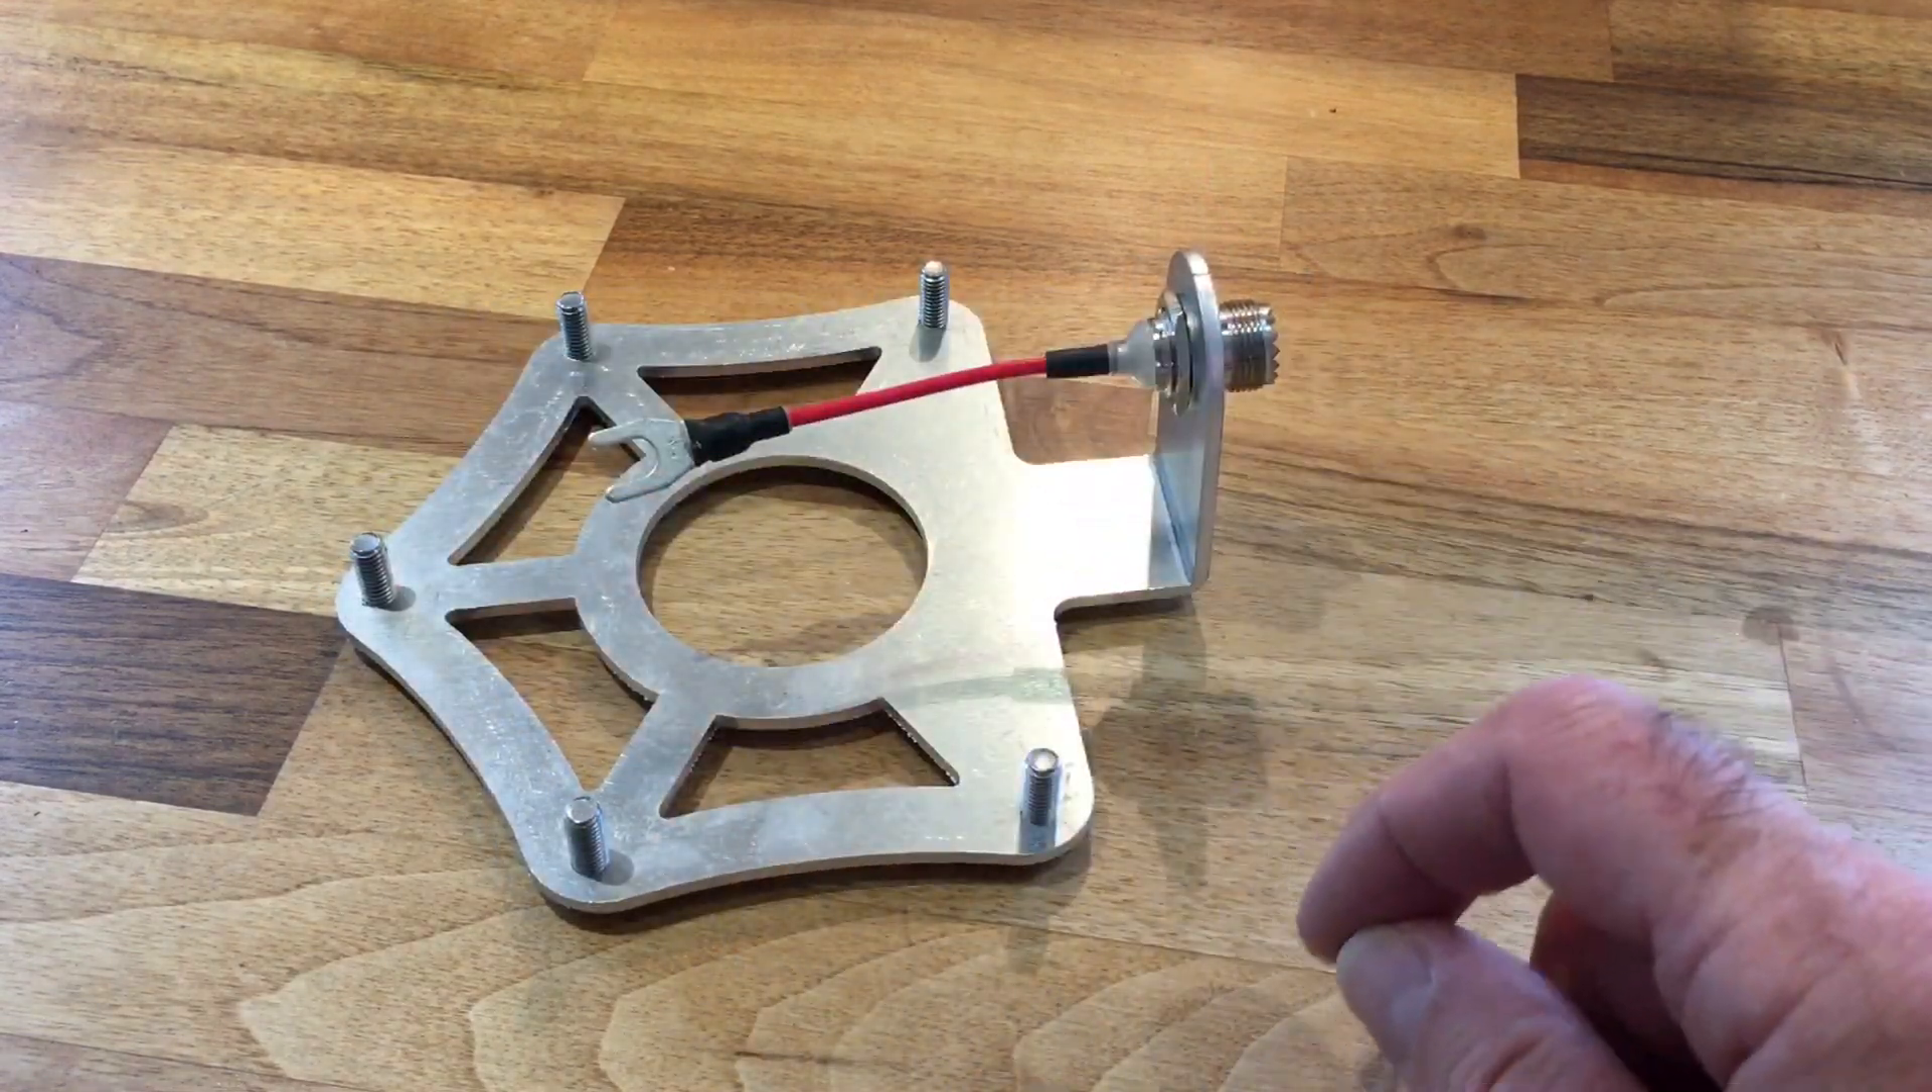All five bolts are now on with the SO239 socket connected.